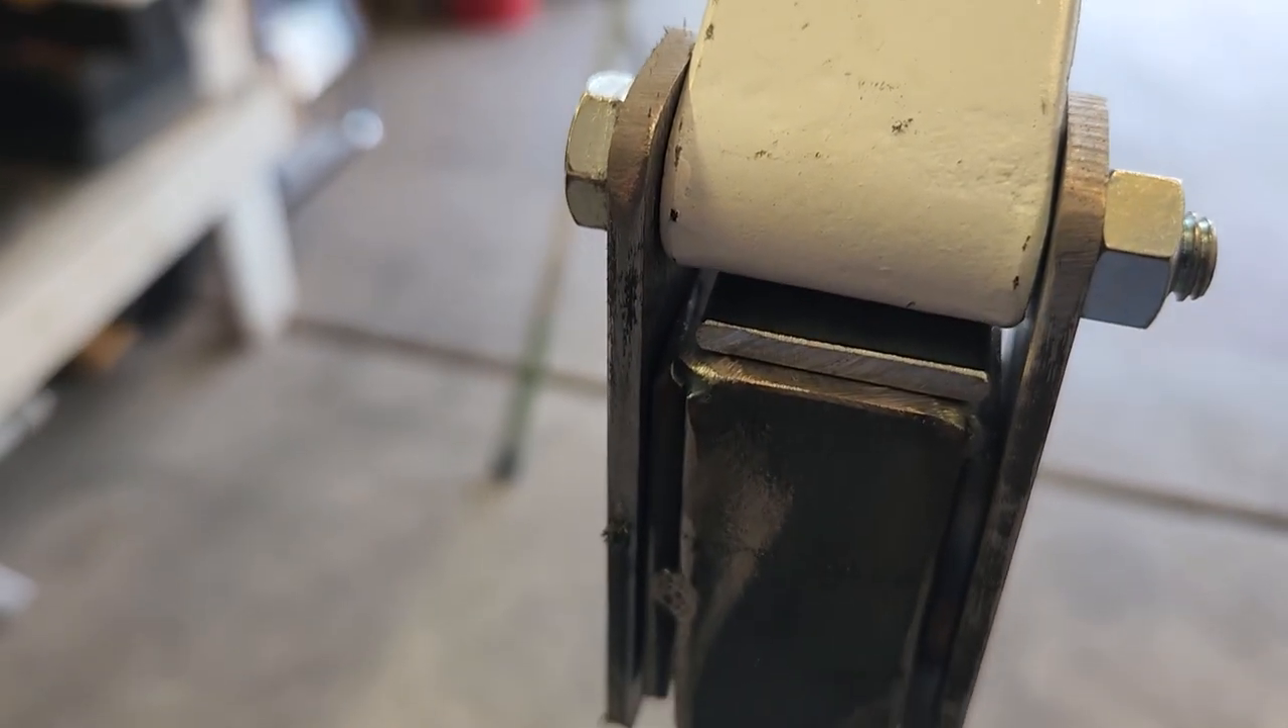And I've got a little spacer under here That's sitting underneath the spring Between the spring and the frame To give a little space between the shackle And the frame itself.